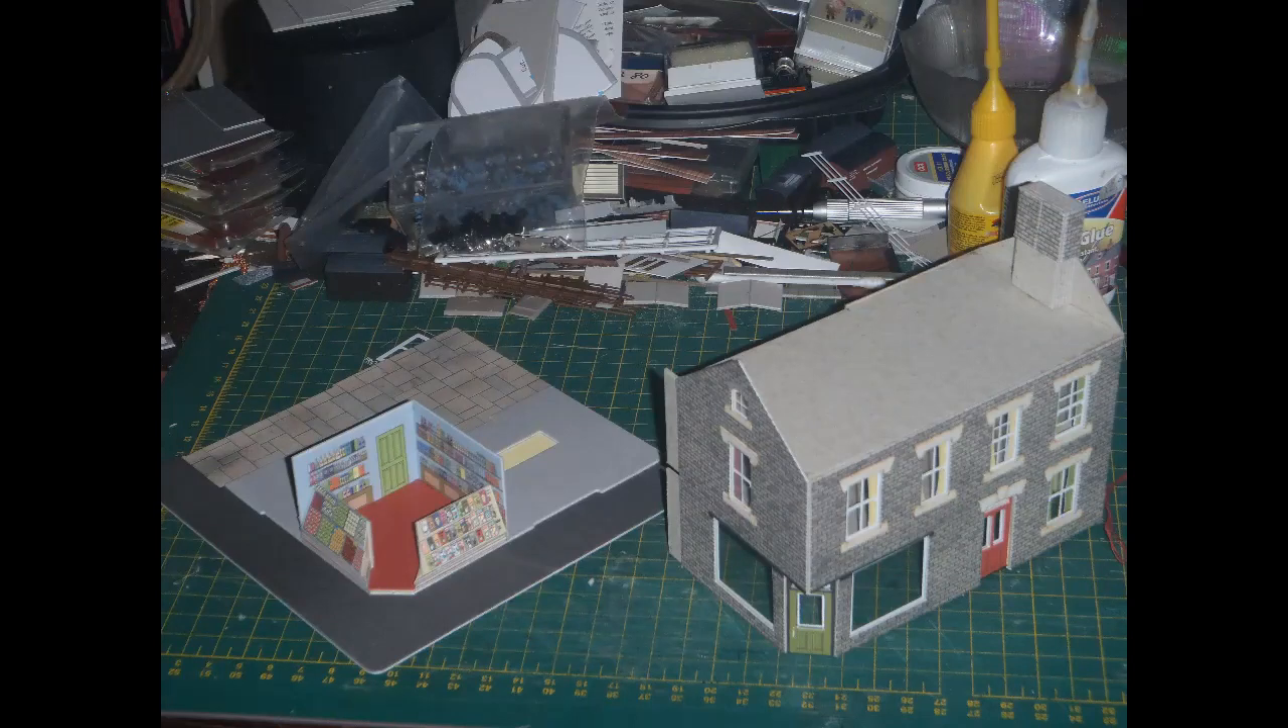Now we've got a base and a main building, but they're still separate.